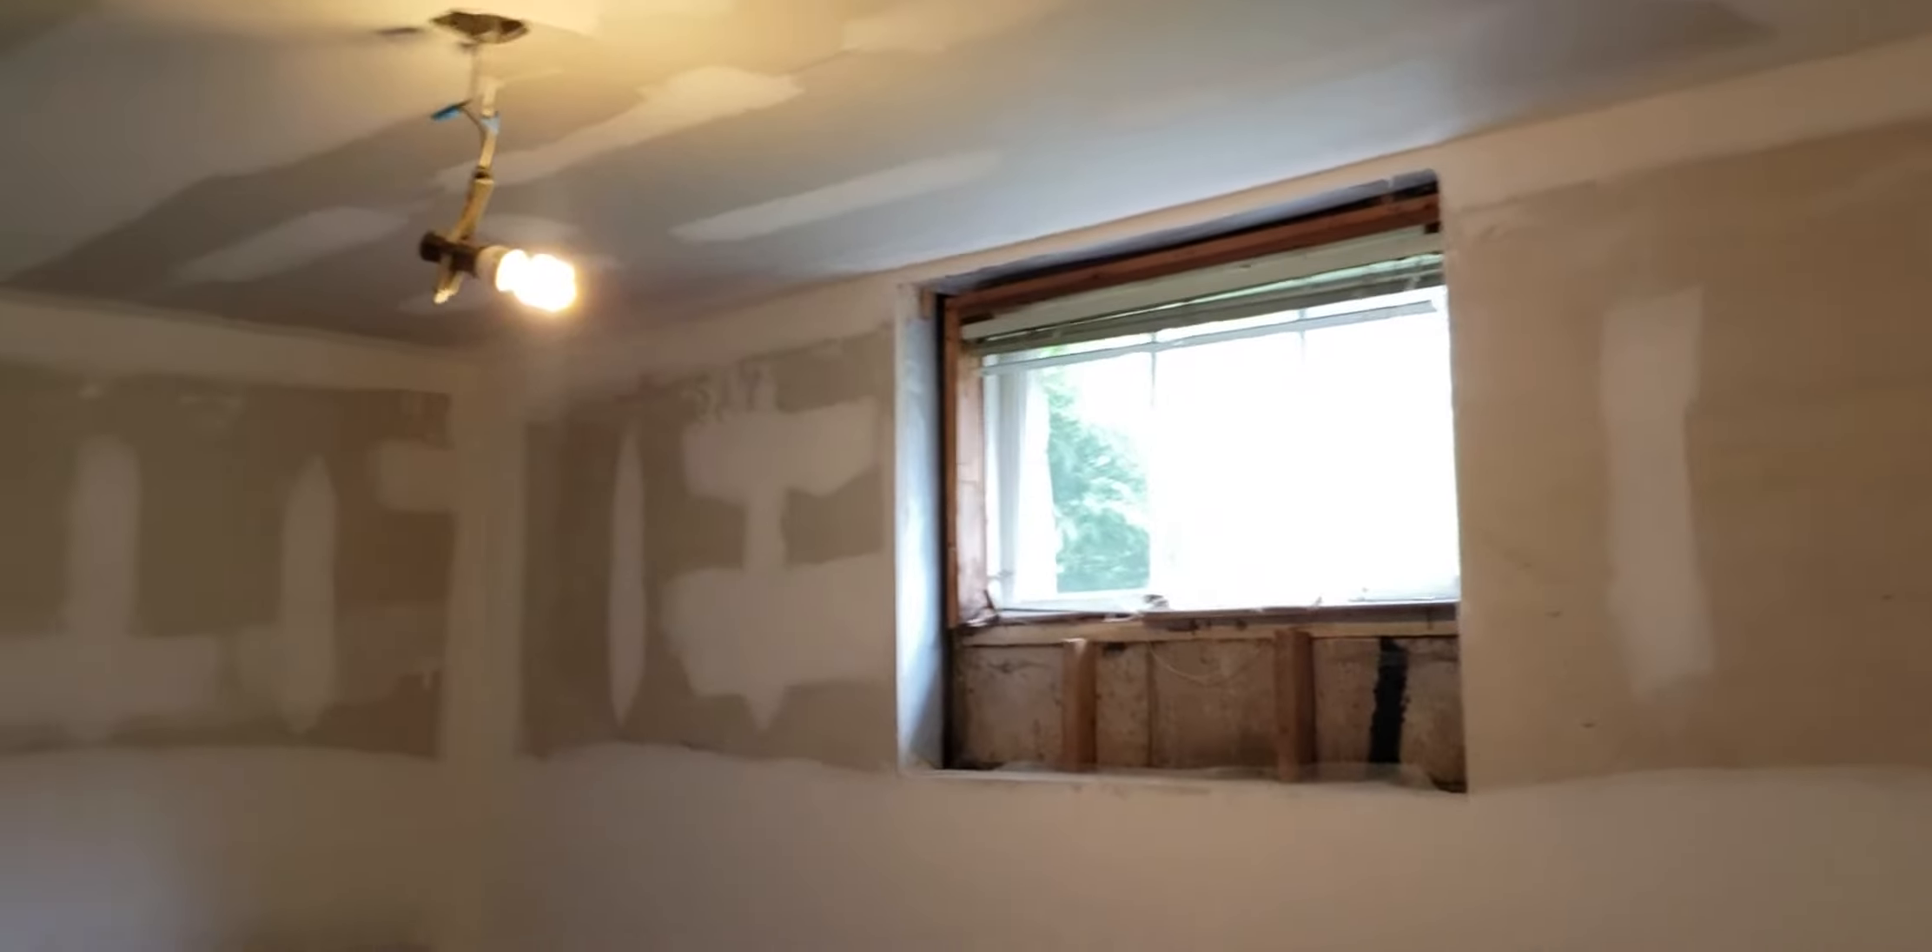If you come over here, you can see the existing window is actually quite a bit smaller than the space.